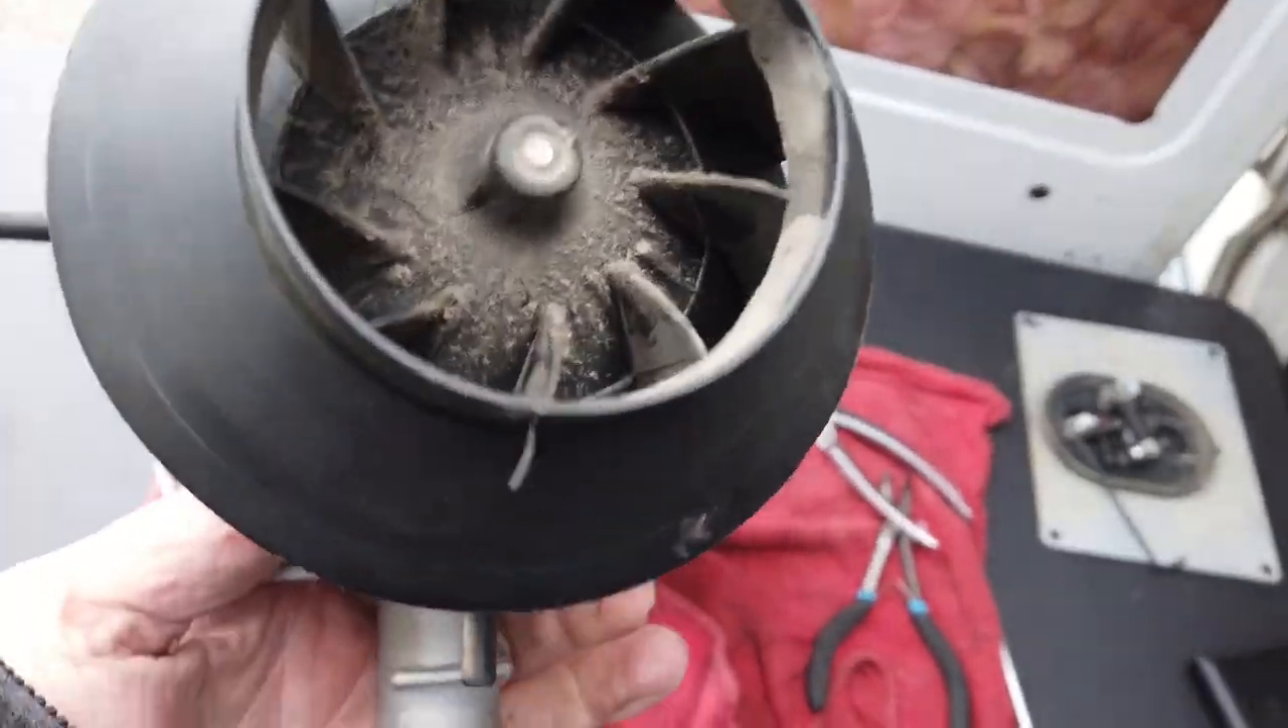Okay so far I've got the fan off.